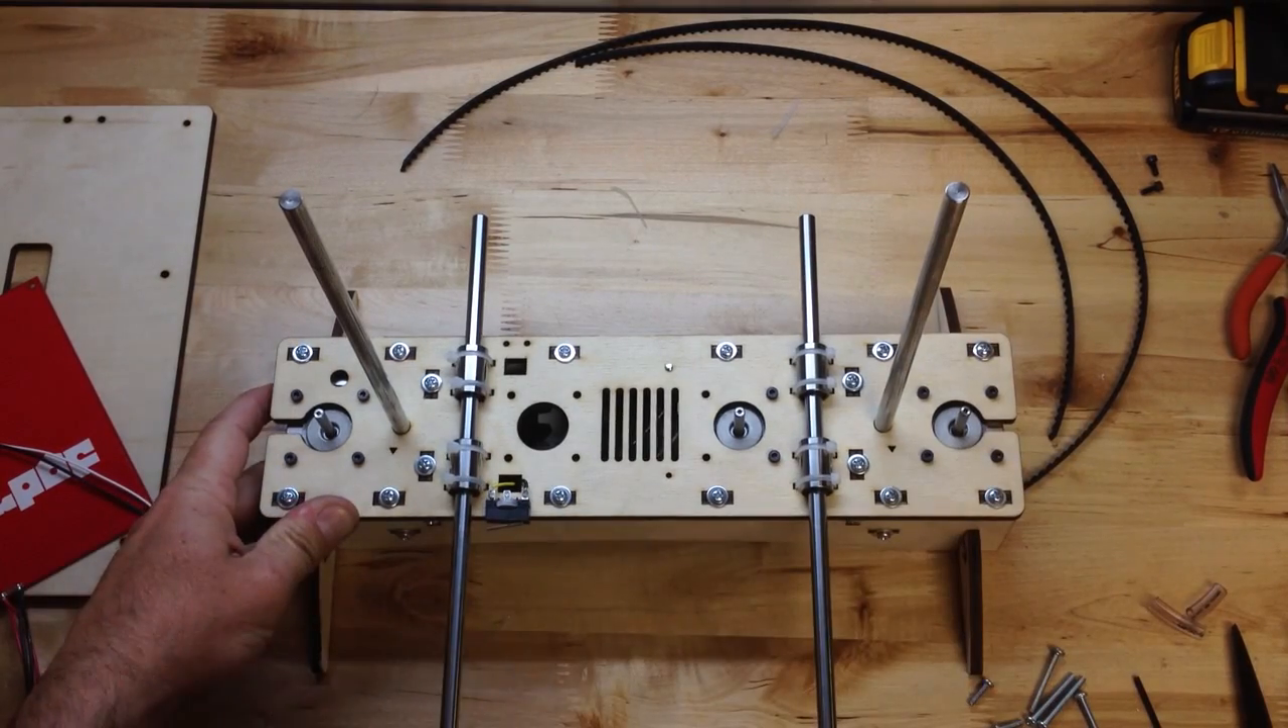This is Brook Drum from PrinterBot, and I have the box, the base, all put together with all the screws.